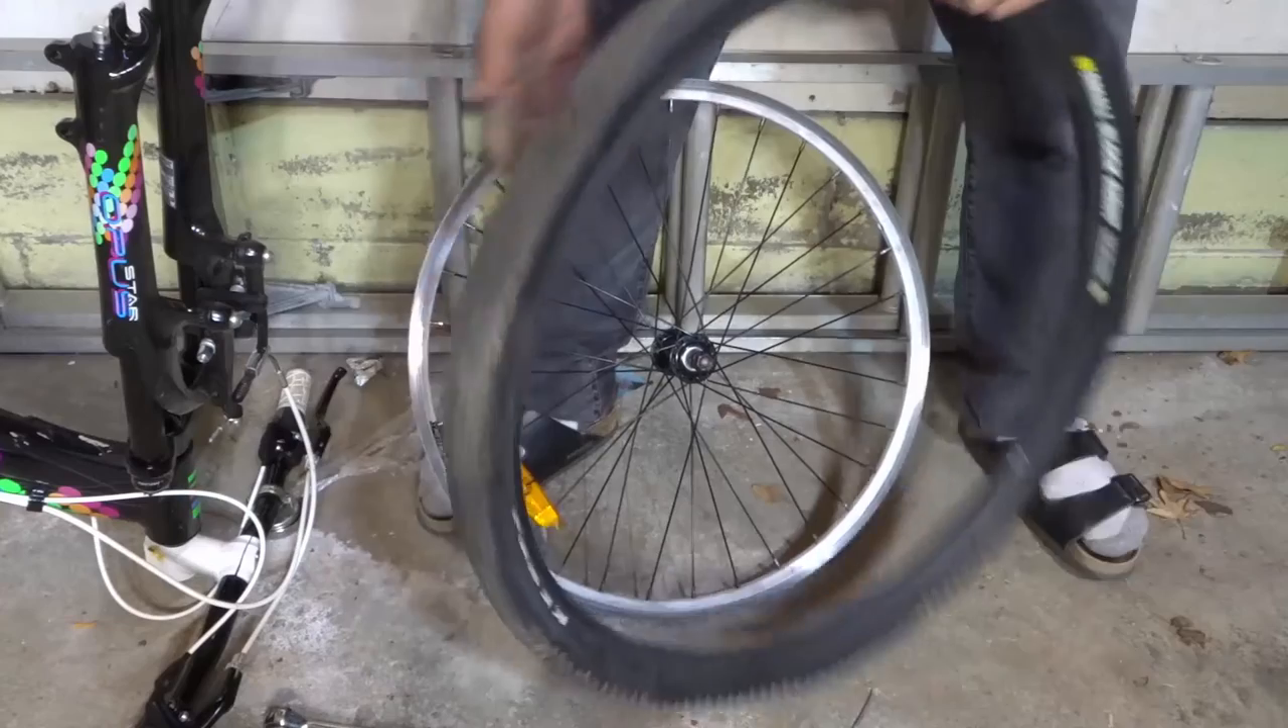But as you can see, I've removed the tire from the rim on the bike.